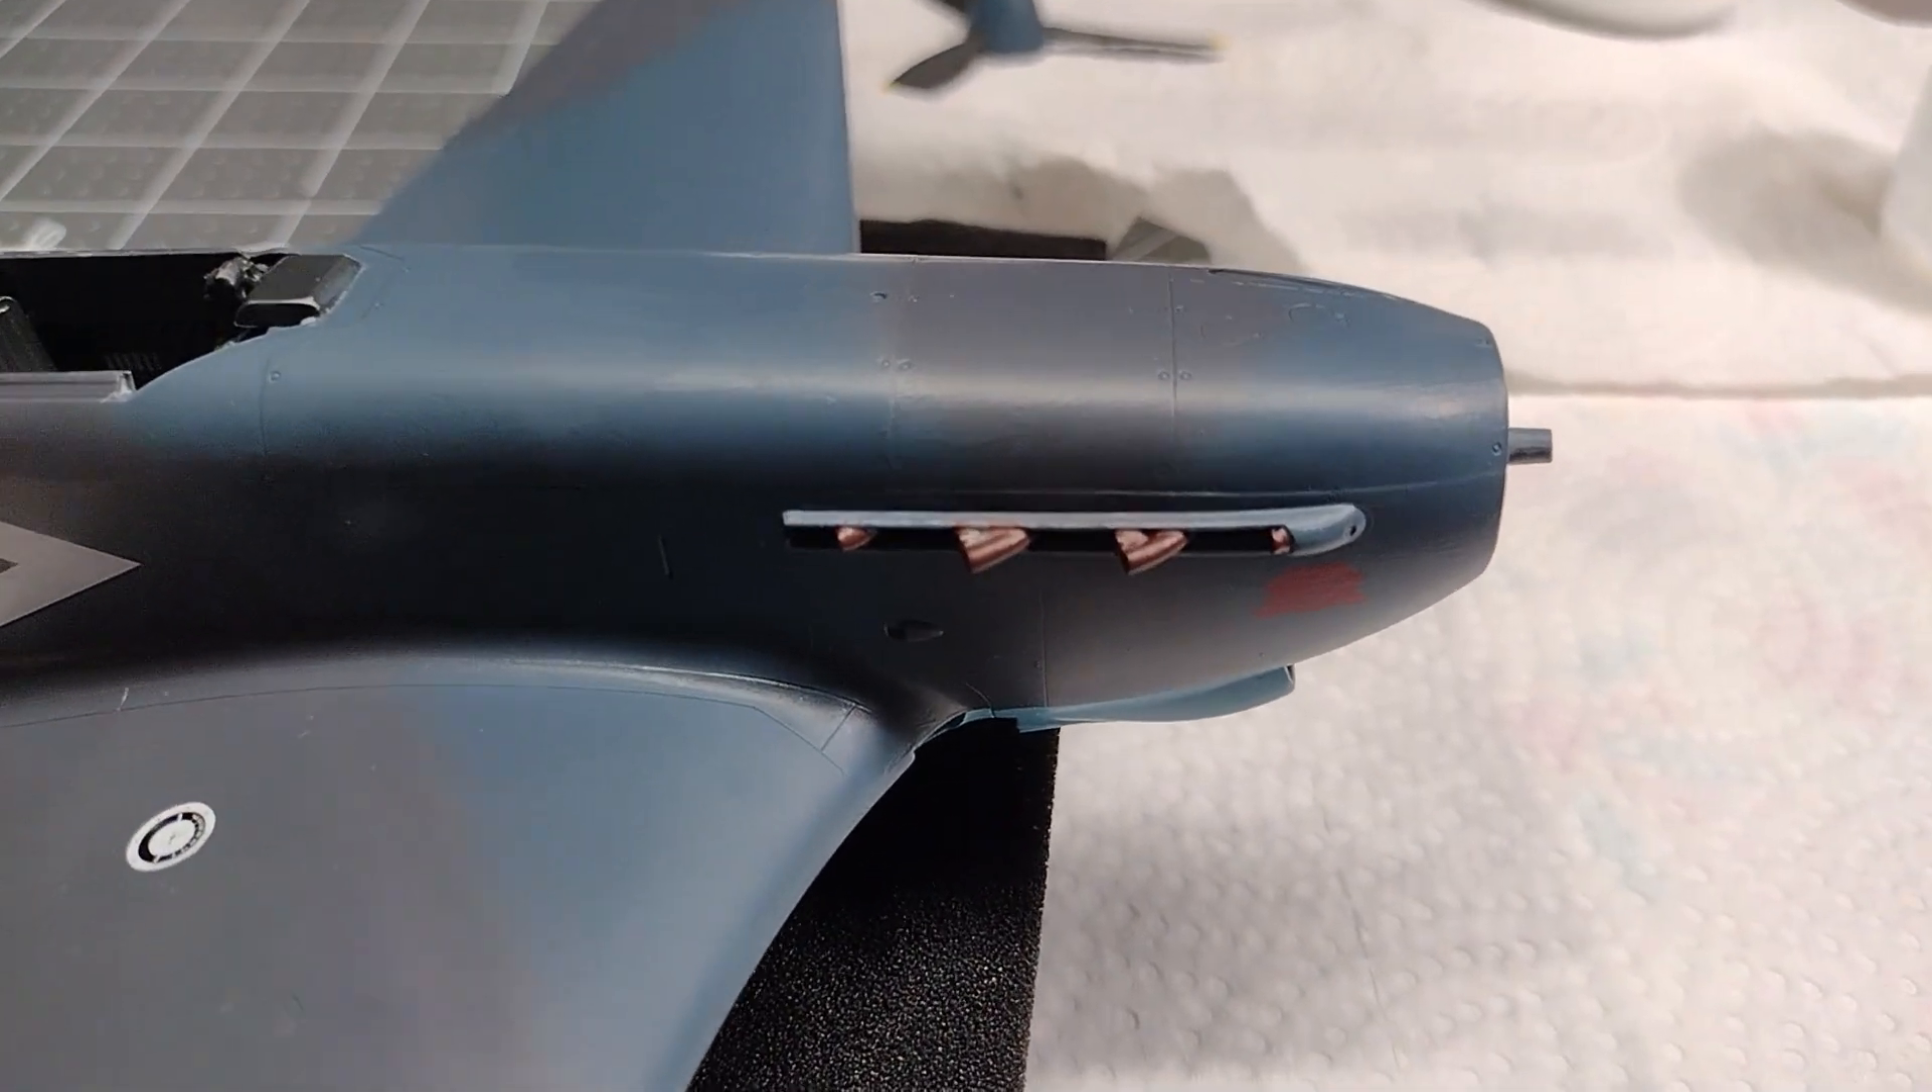I have the exhaust put on there and painted.